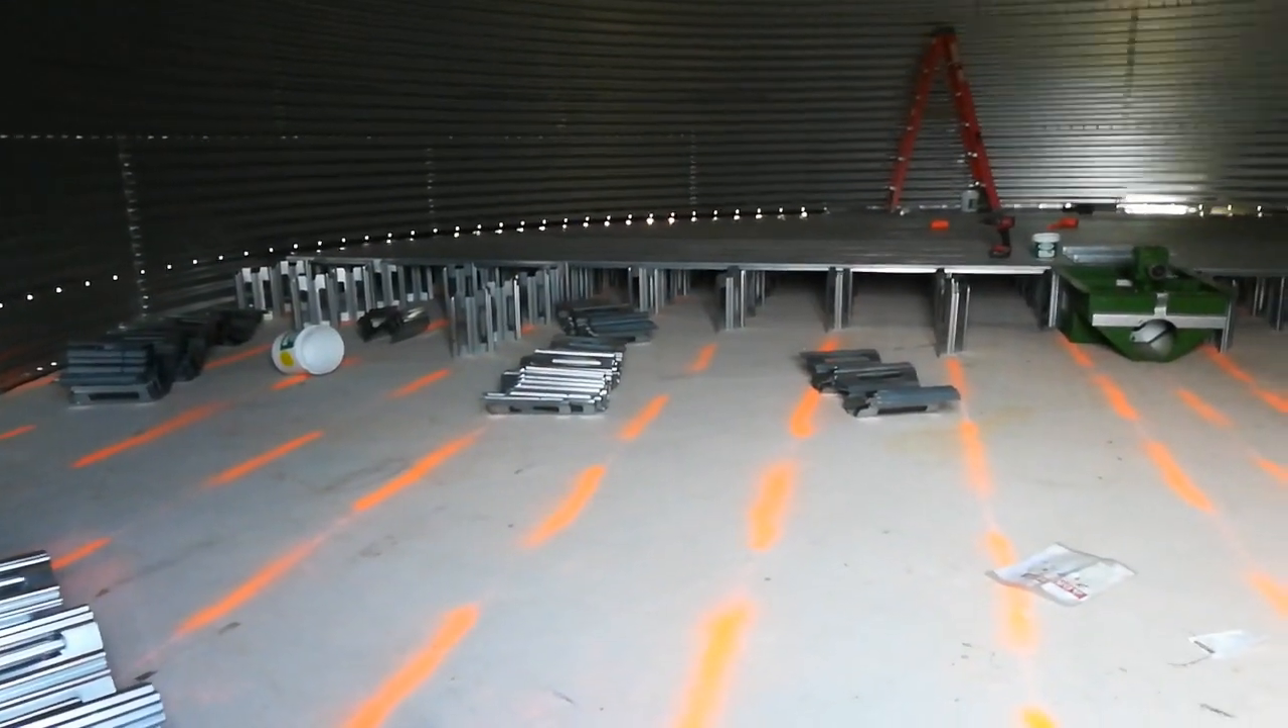I've got about half the floor in, I guess.